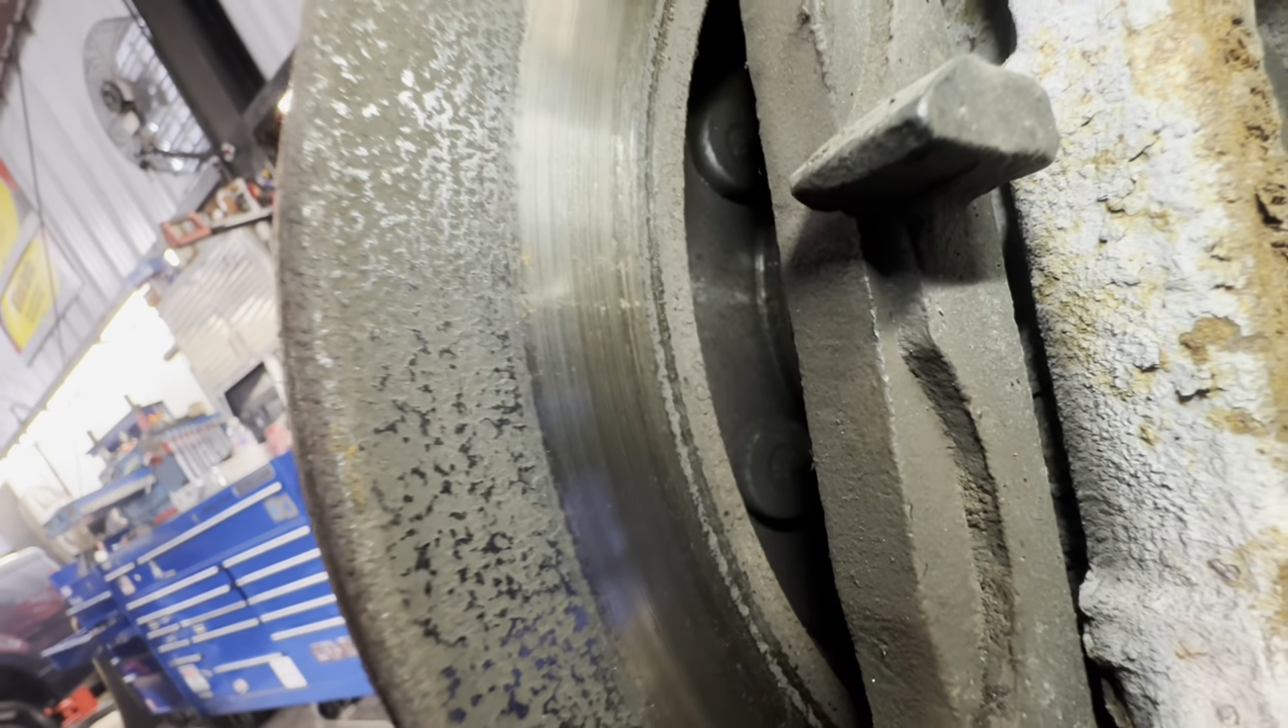You see how the pads are only making contact with less than half of the rotor surface?